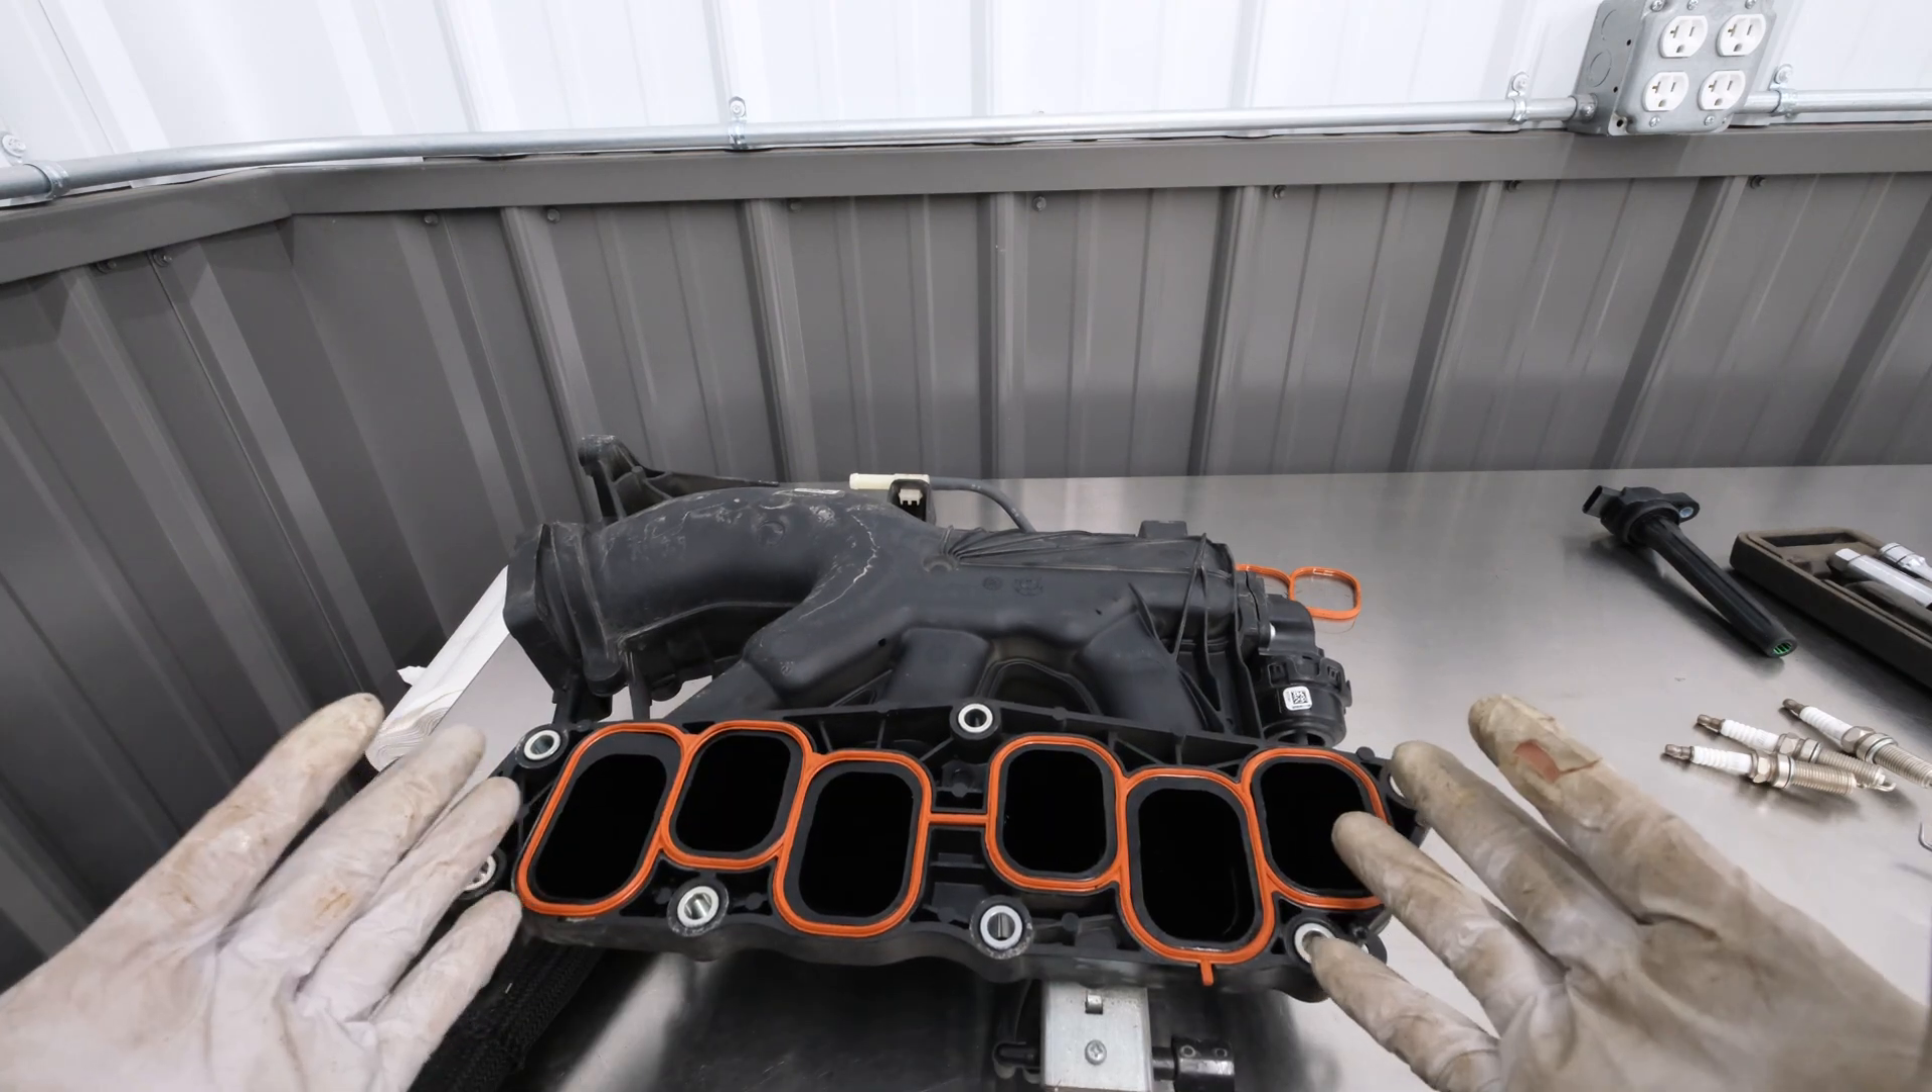And our new gasket is installed.